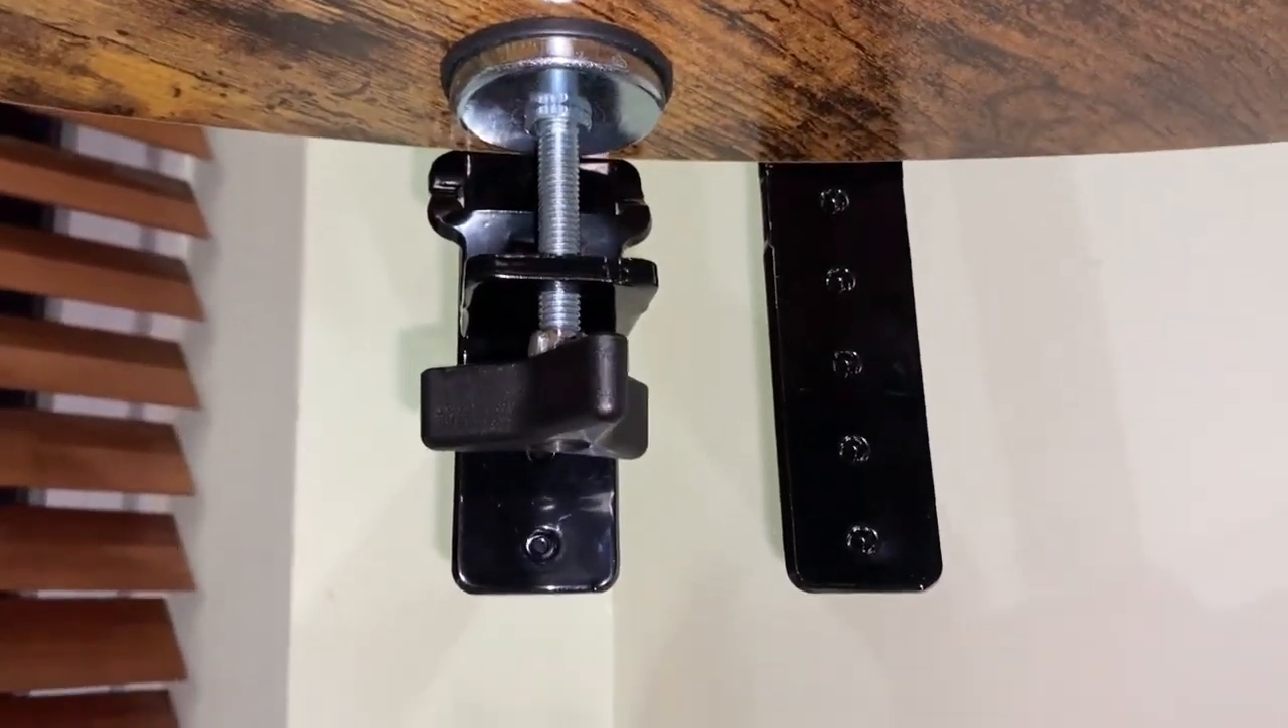So if you guys wanted to look down here, you can see that I have the clamp already installed onto the actual bracket and this is how it holds up.